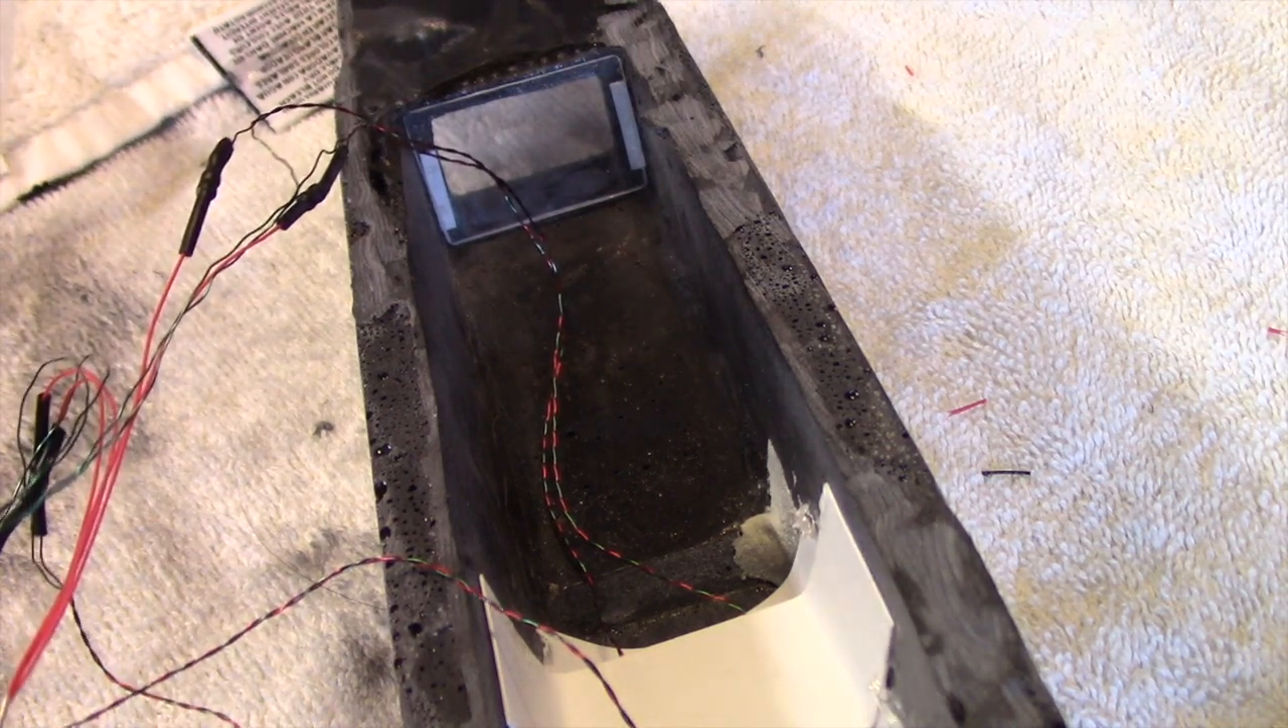You can see I created this little lens here out of some styrene plastic and I've glued it into place.